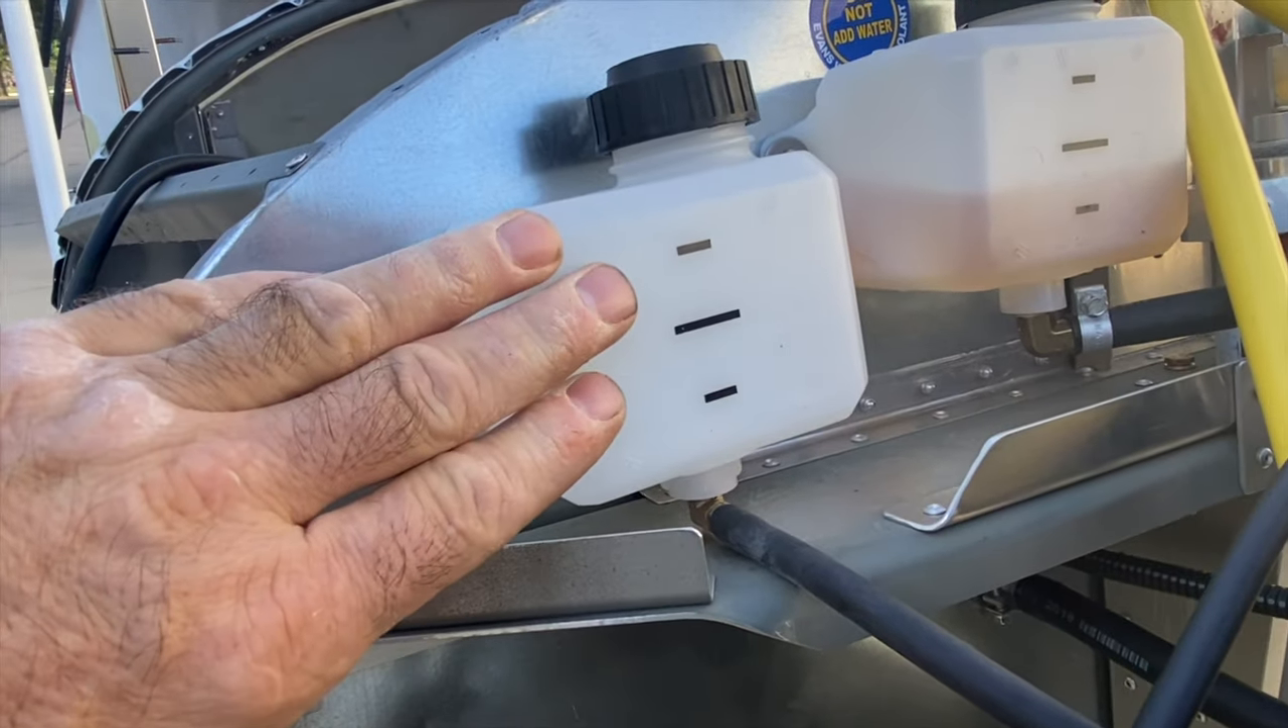So we have installed a gearbox venting canister on the firewall next to the coolant canister.